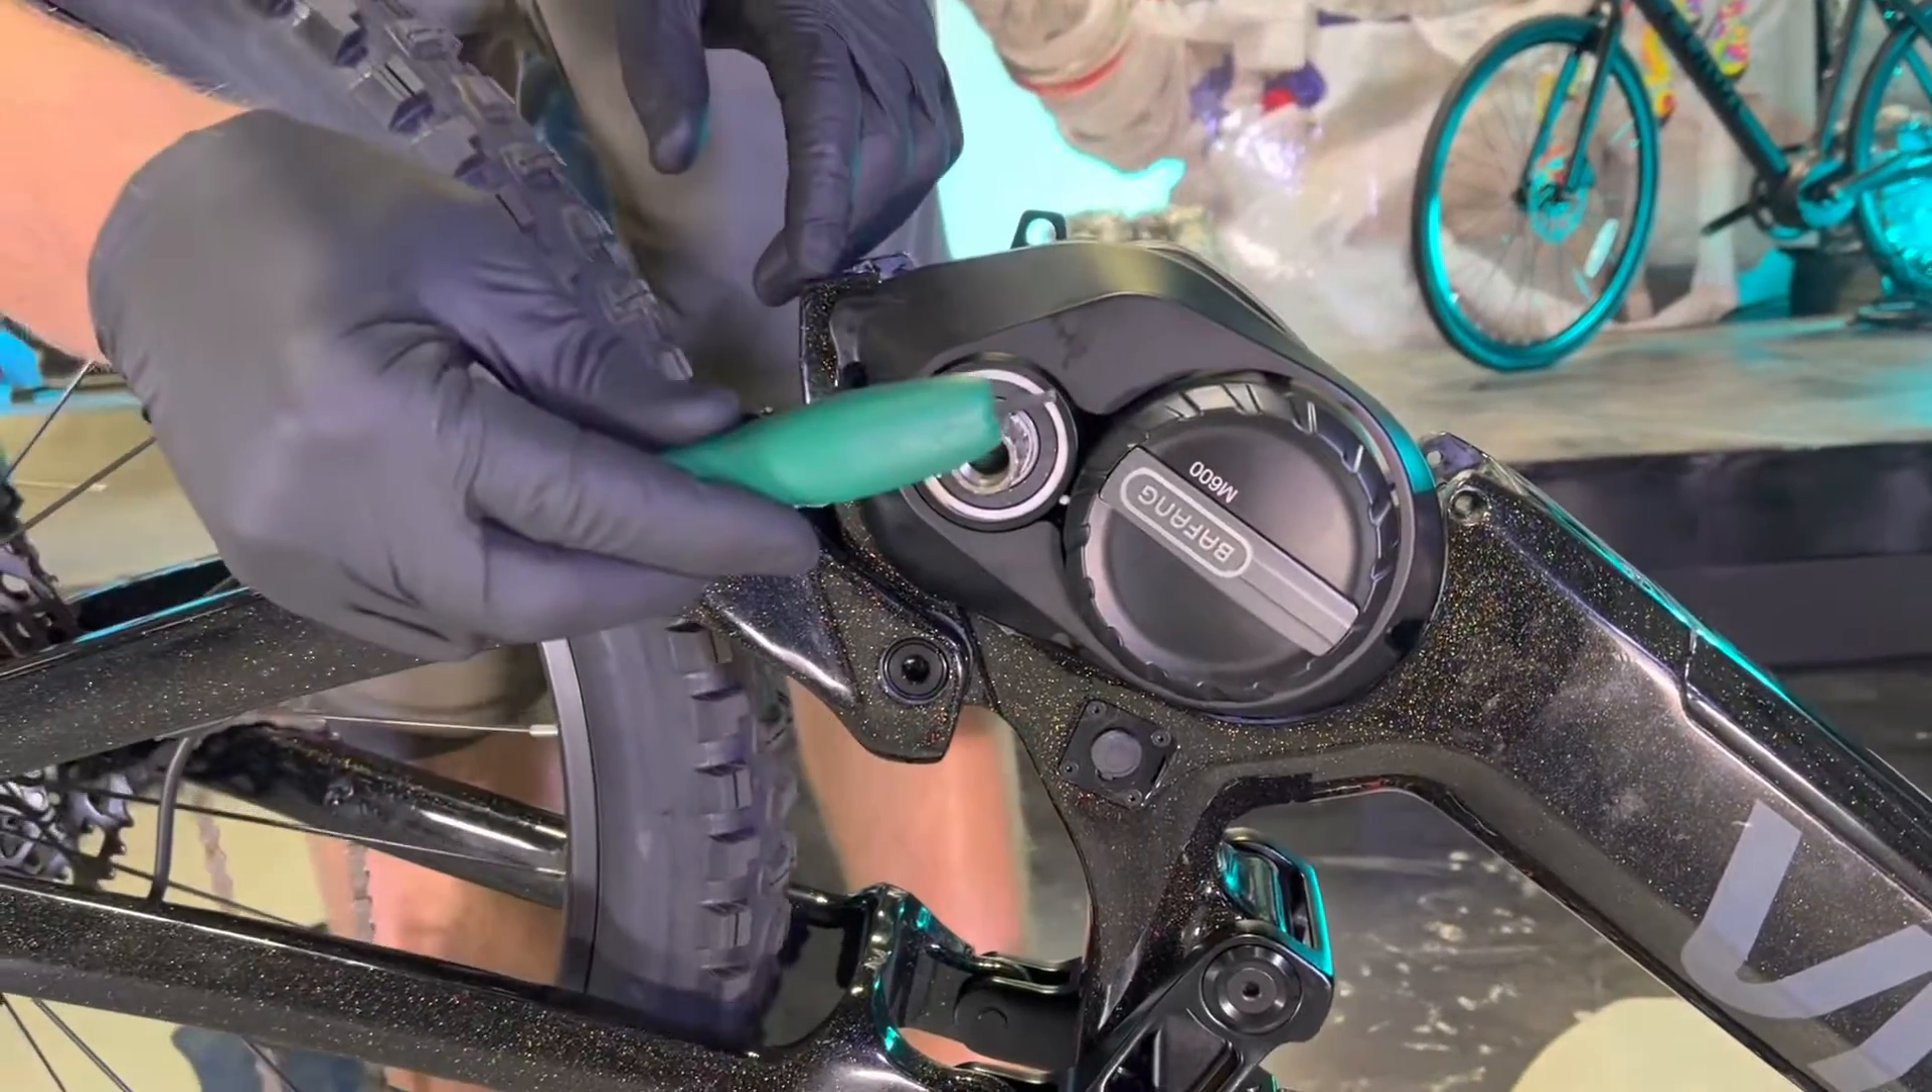I went ahead and pulled off the left crank arm, which is the same steps as the right.